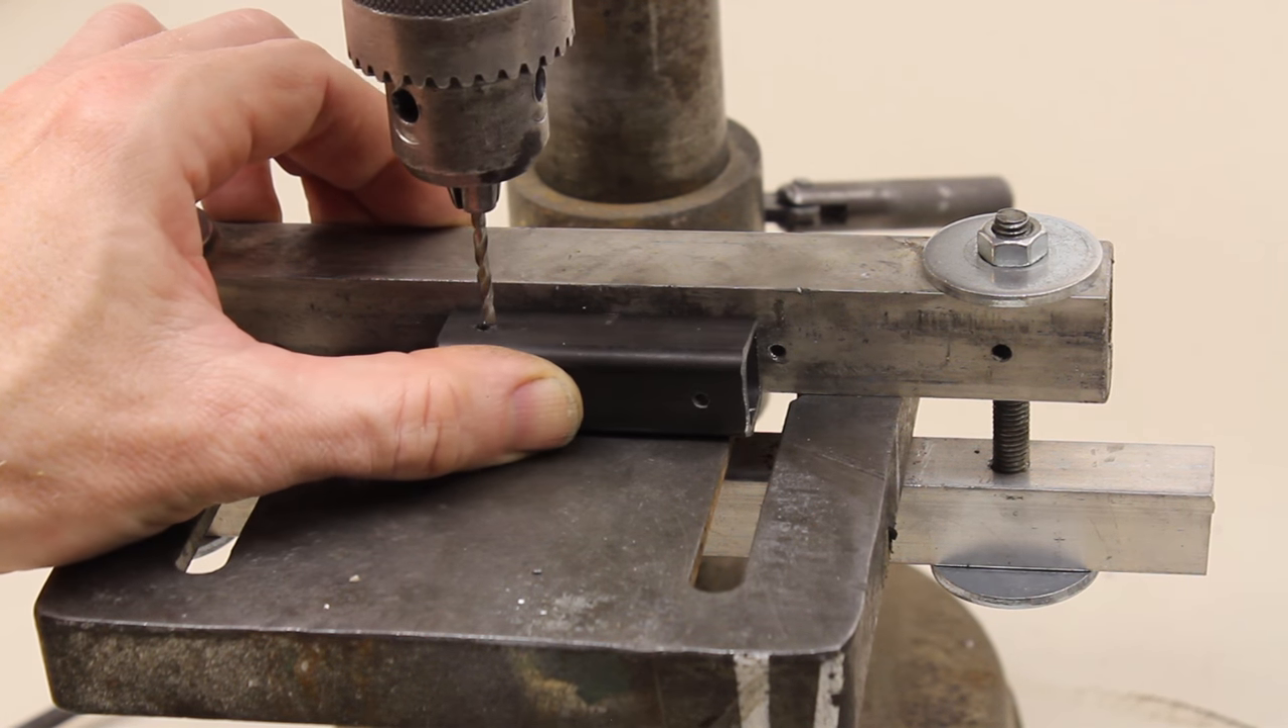I have mounted two aluminum bars on the table of my drill press which makes it easier to drill along the center line.